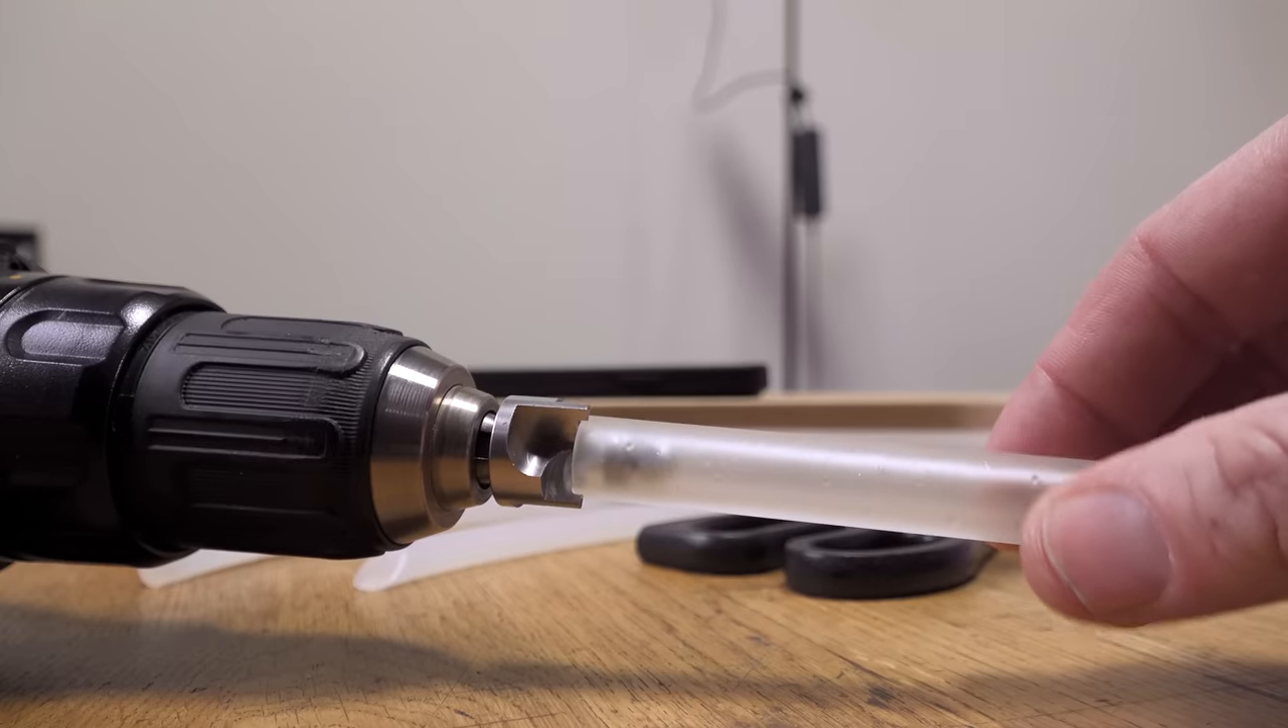But as you can see, this U -joint fits right on the tube like that.